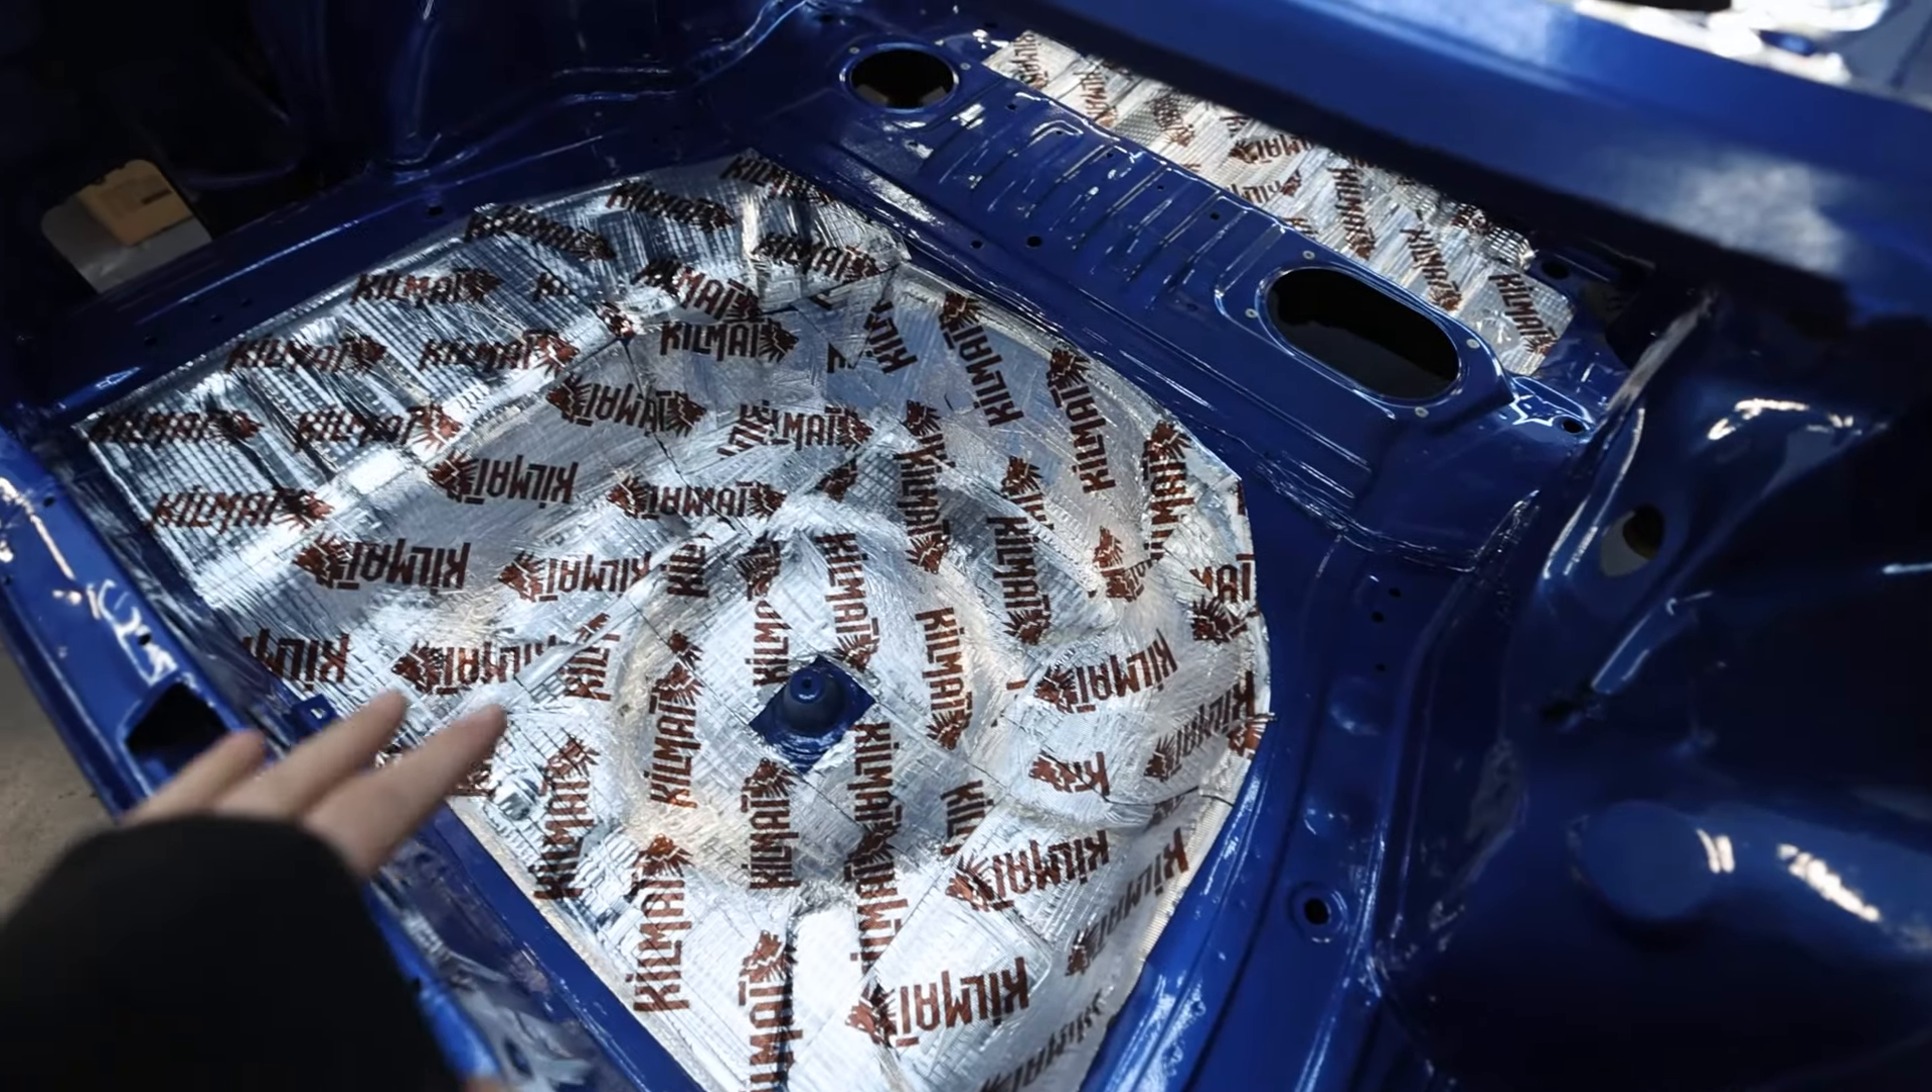All the sound deadening is wrapped up actually all together we're all done with sound deadening now.